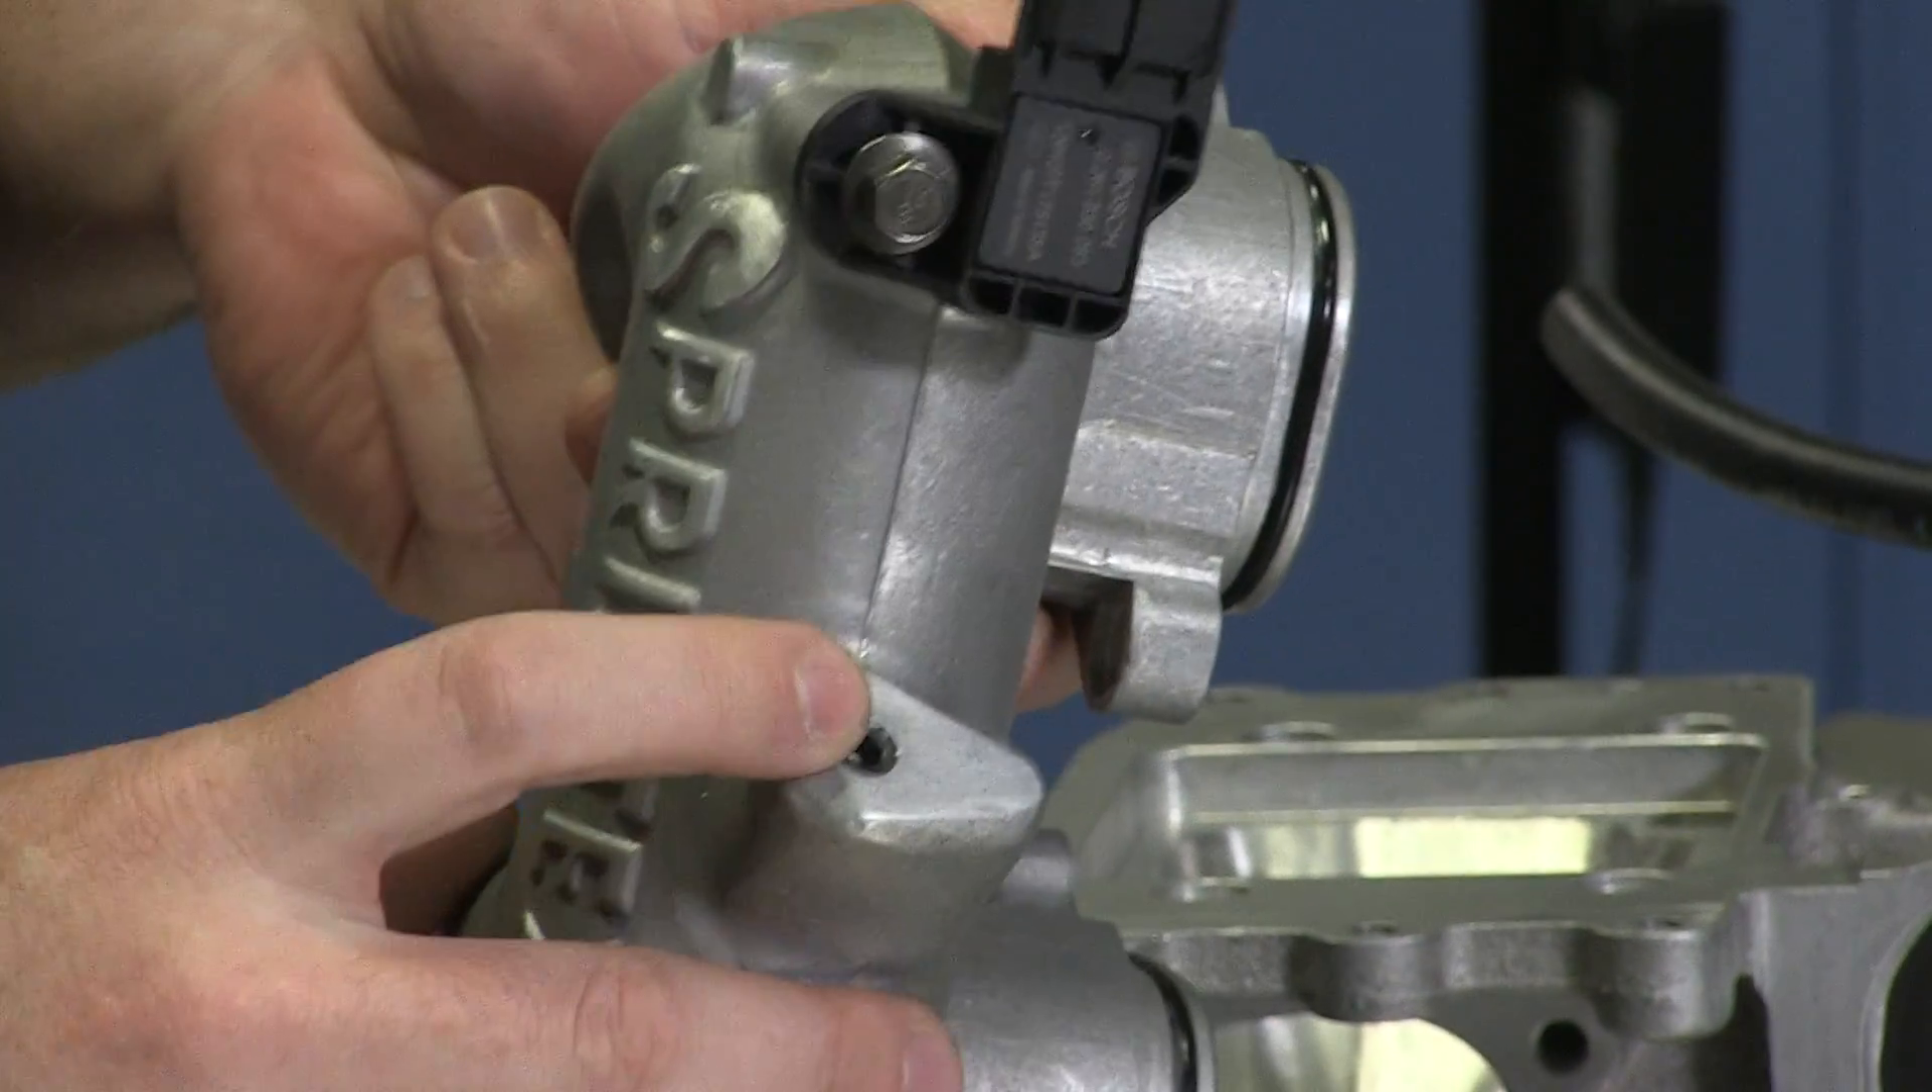We've got our new map sensor installed and we went ahead and pre-drilled and tapped a port here so that we can add a boost gauge.